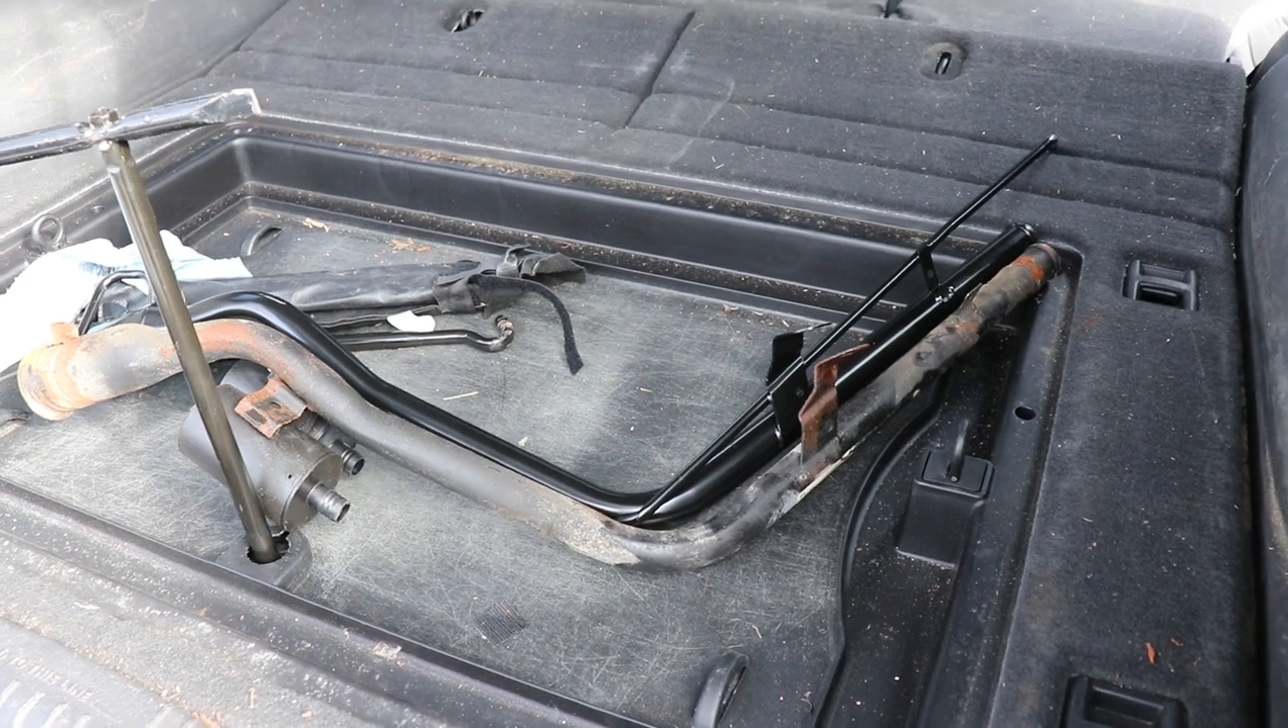The filler neck is out so I'll take a look underneath and show you what I'm doing.